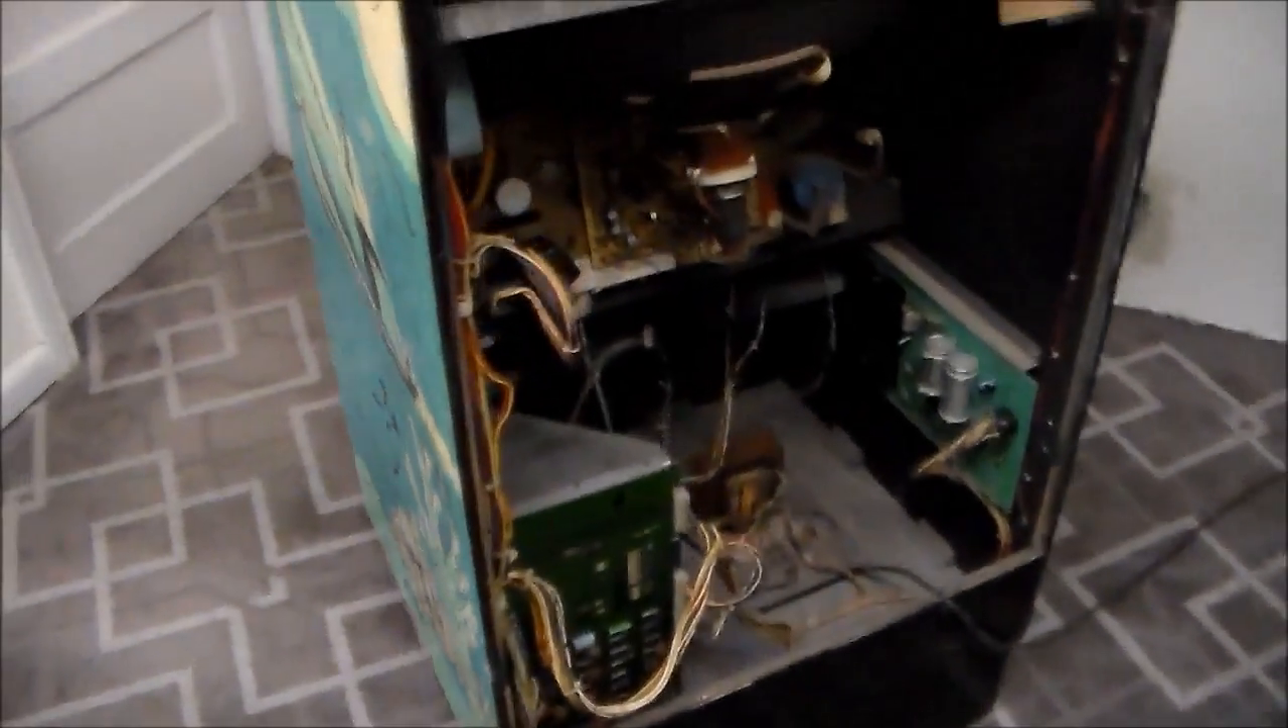Okay folks we've removed the back door I'll show you how these things are set up inside on the Seawolf.